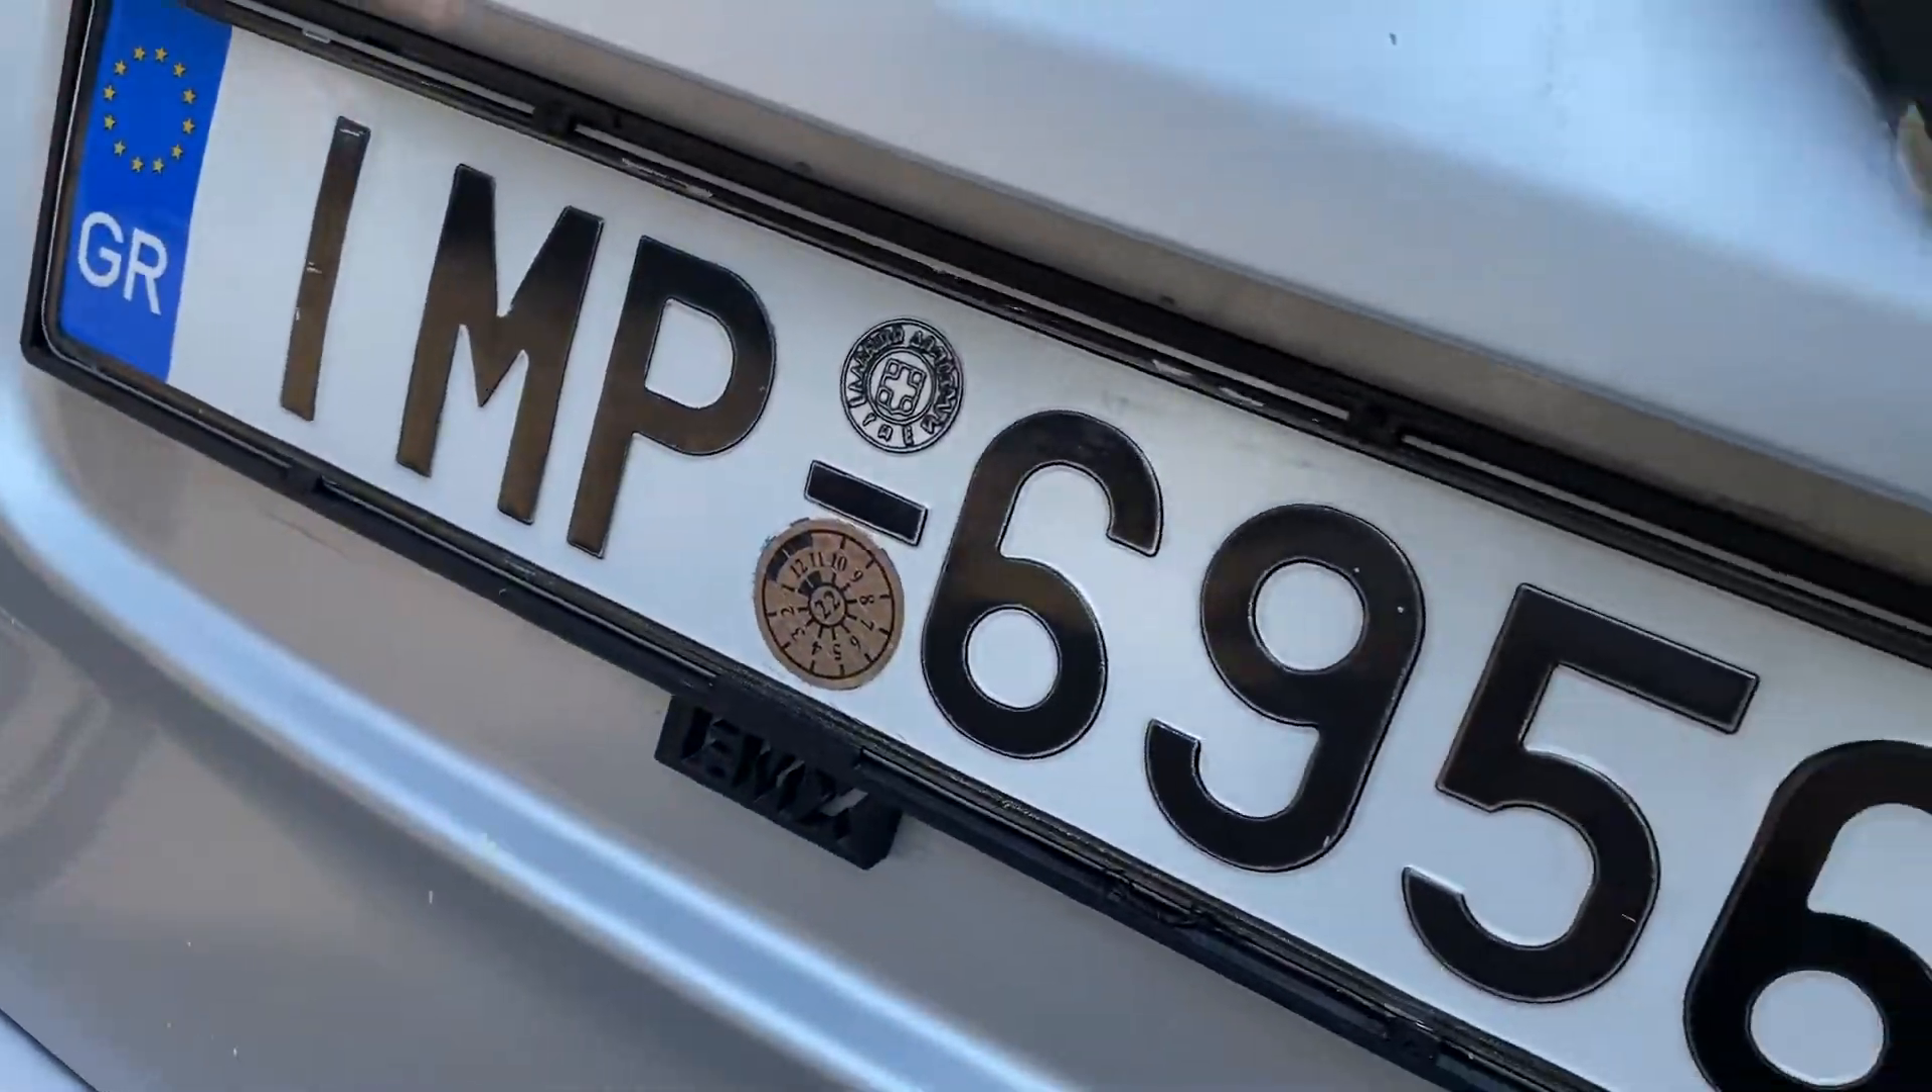You have to manipulate a little bit the plate to make it fit. But I adjusted it already. It fits really nice.